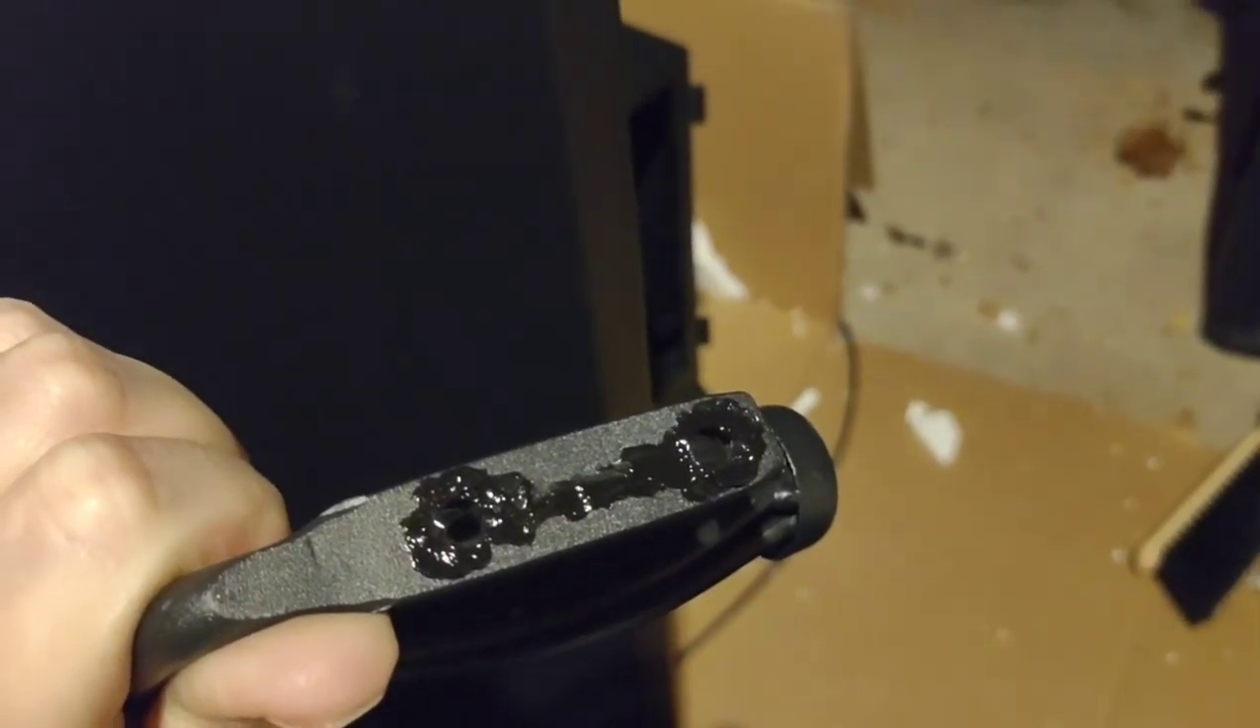On the handle, I put a very flat bead of RTV around the screw holes and on the flat.